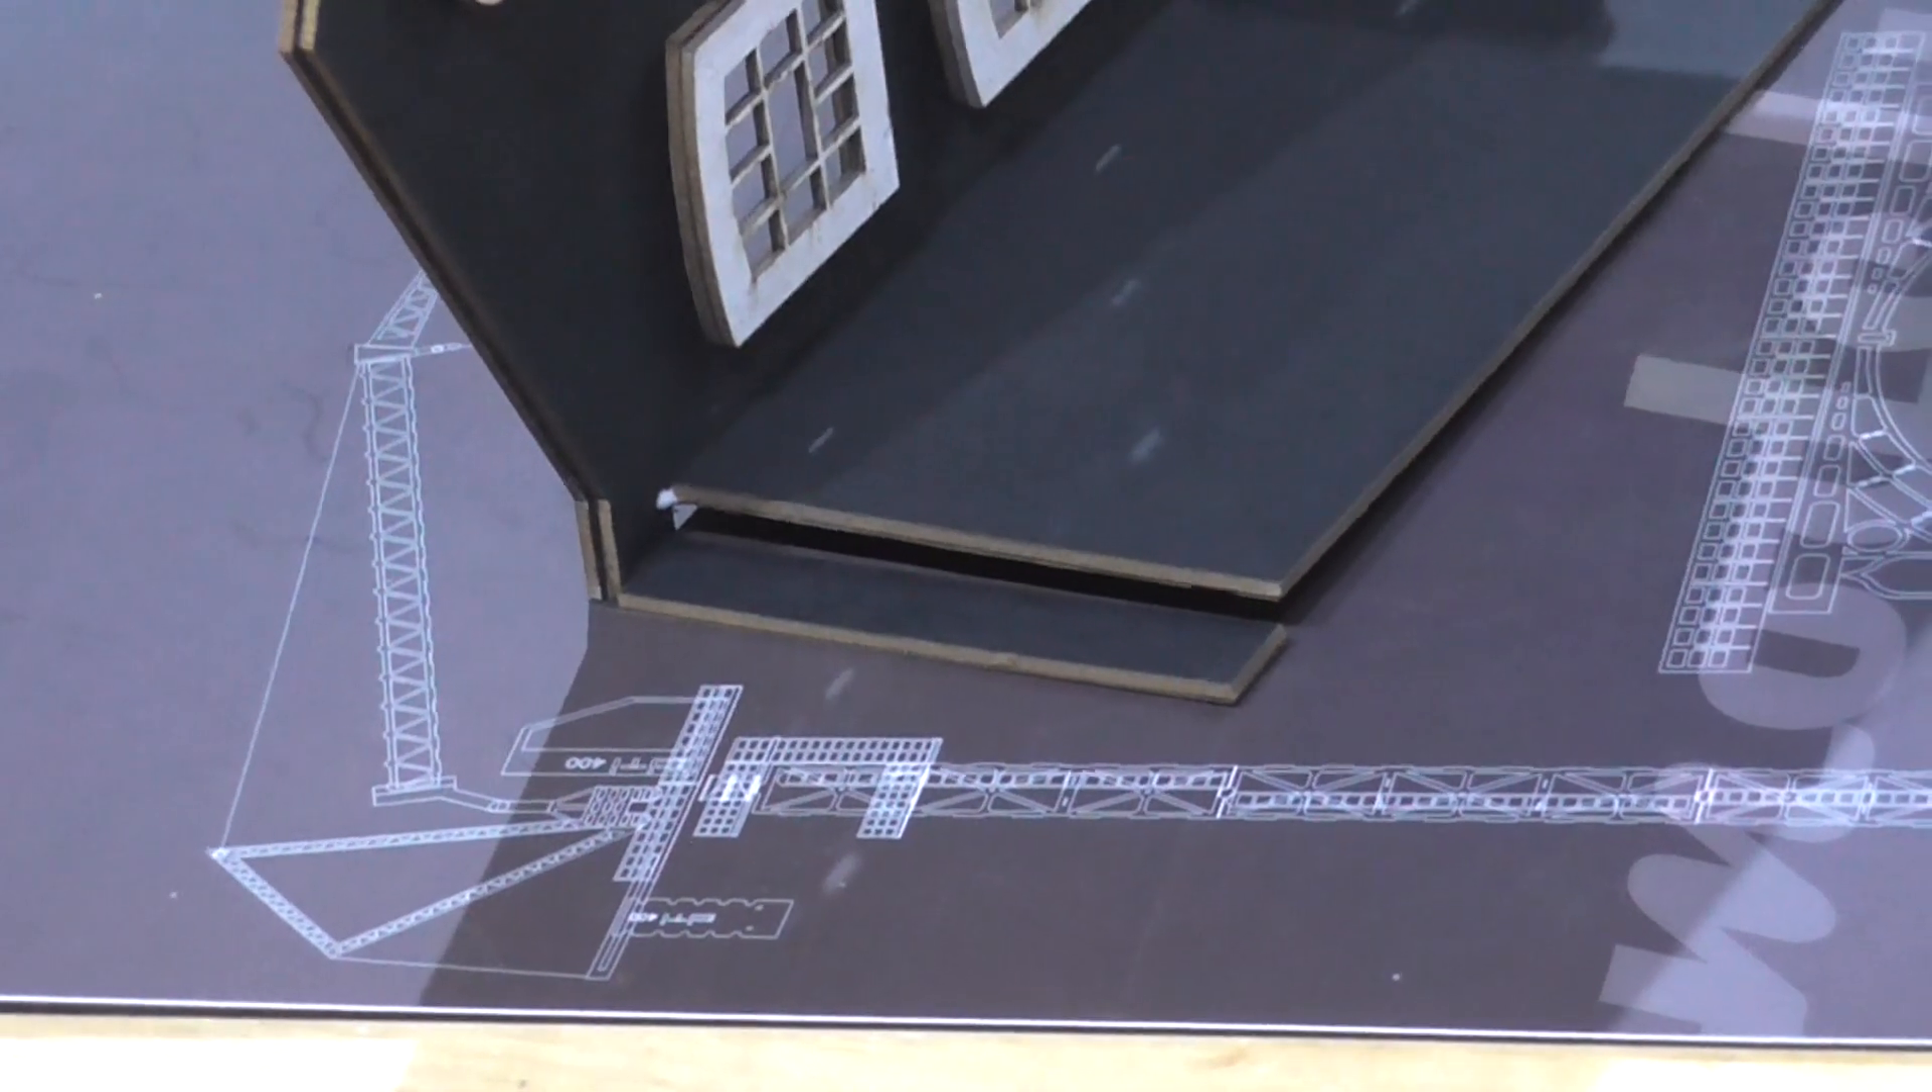So there's two pieces of cardboard side fitted there's a little gap but obviously you won't see that.